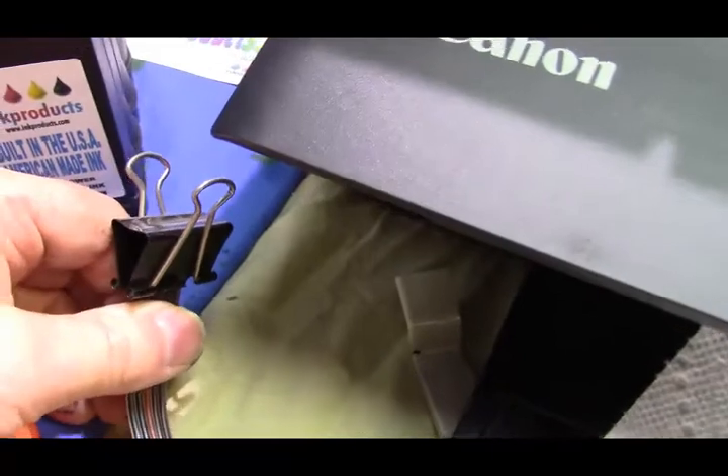Now I still left the paper clip on not taking it off yet.